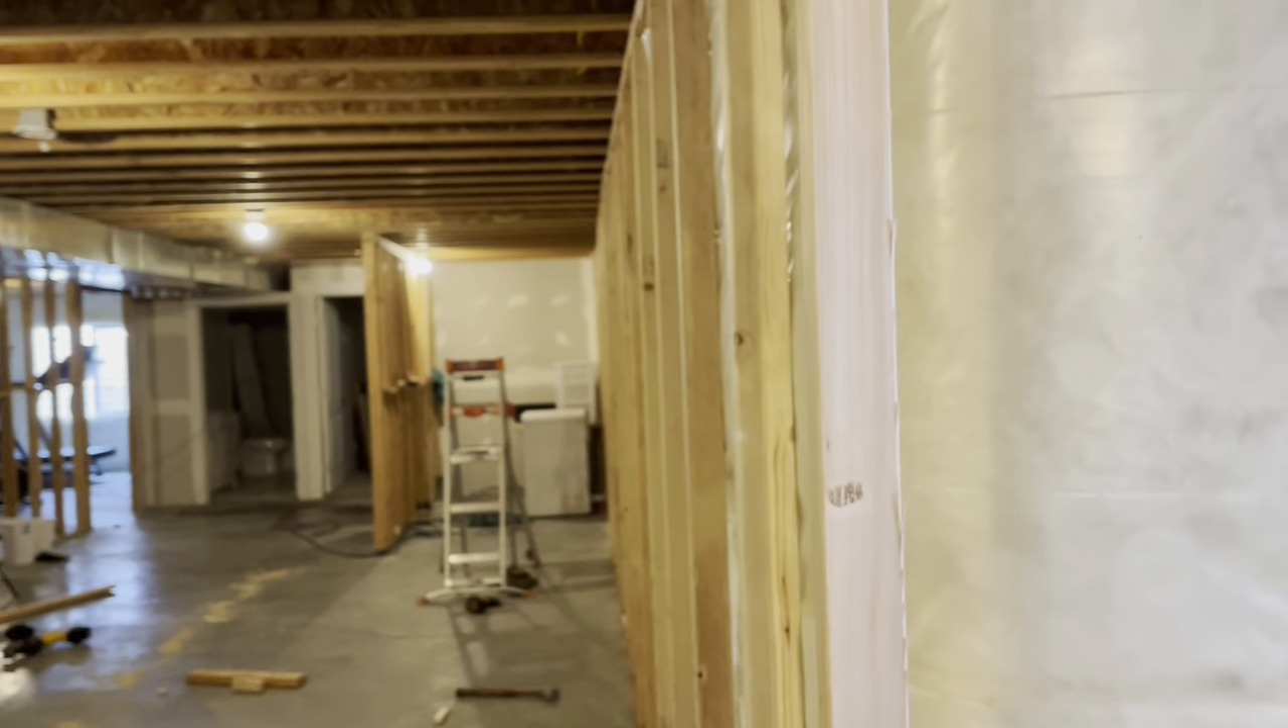All right, there you go. We got a wall framed.